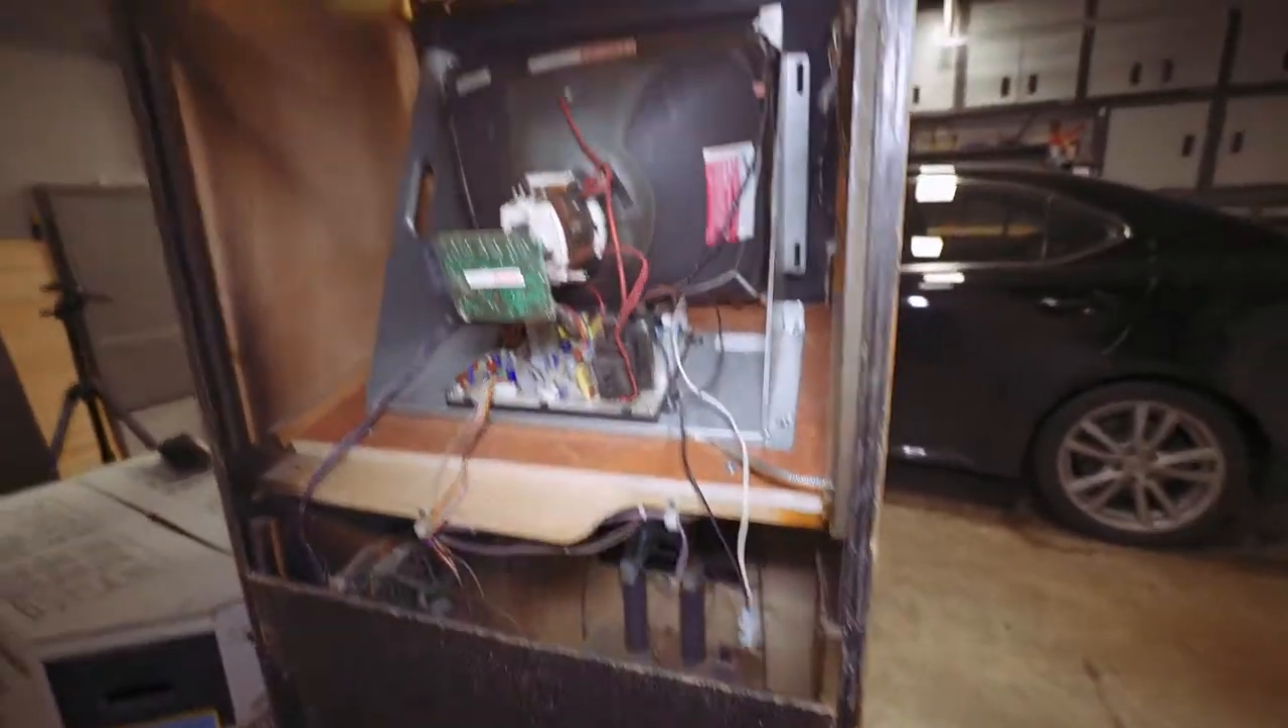So clearly from the back i still do not have a back door.